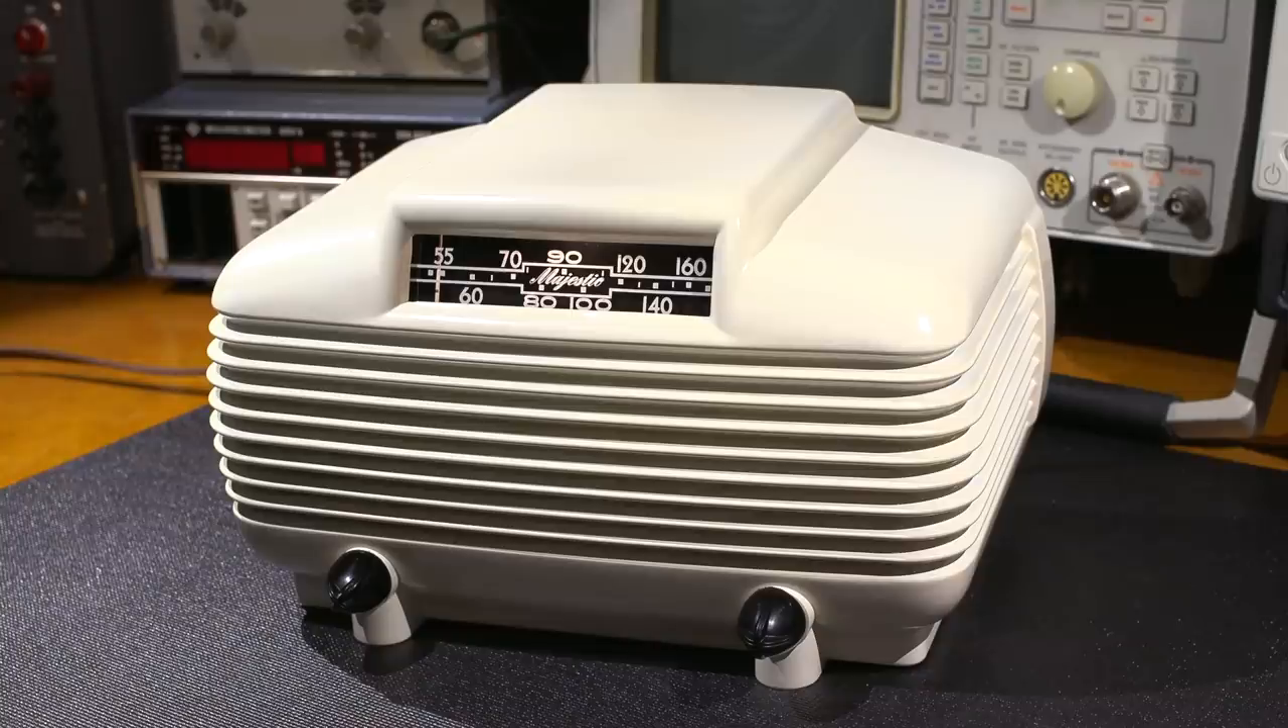The radio receiver is now completely reassembled so let's see how well this little radio performs after this entire restoration process.